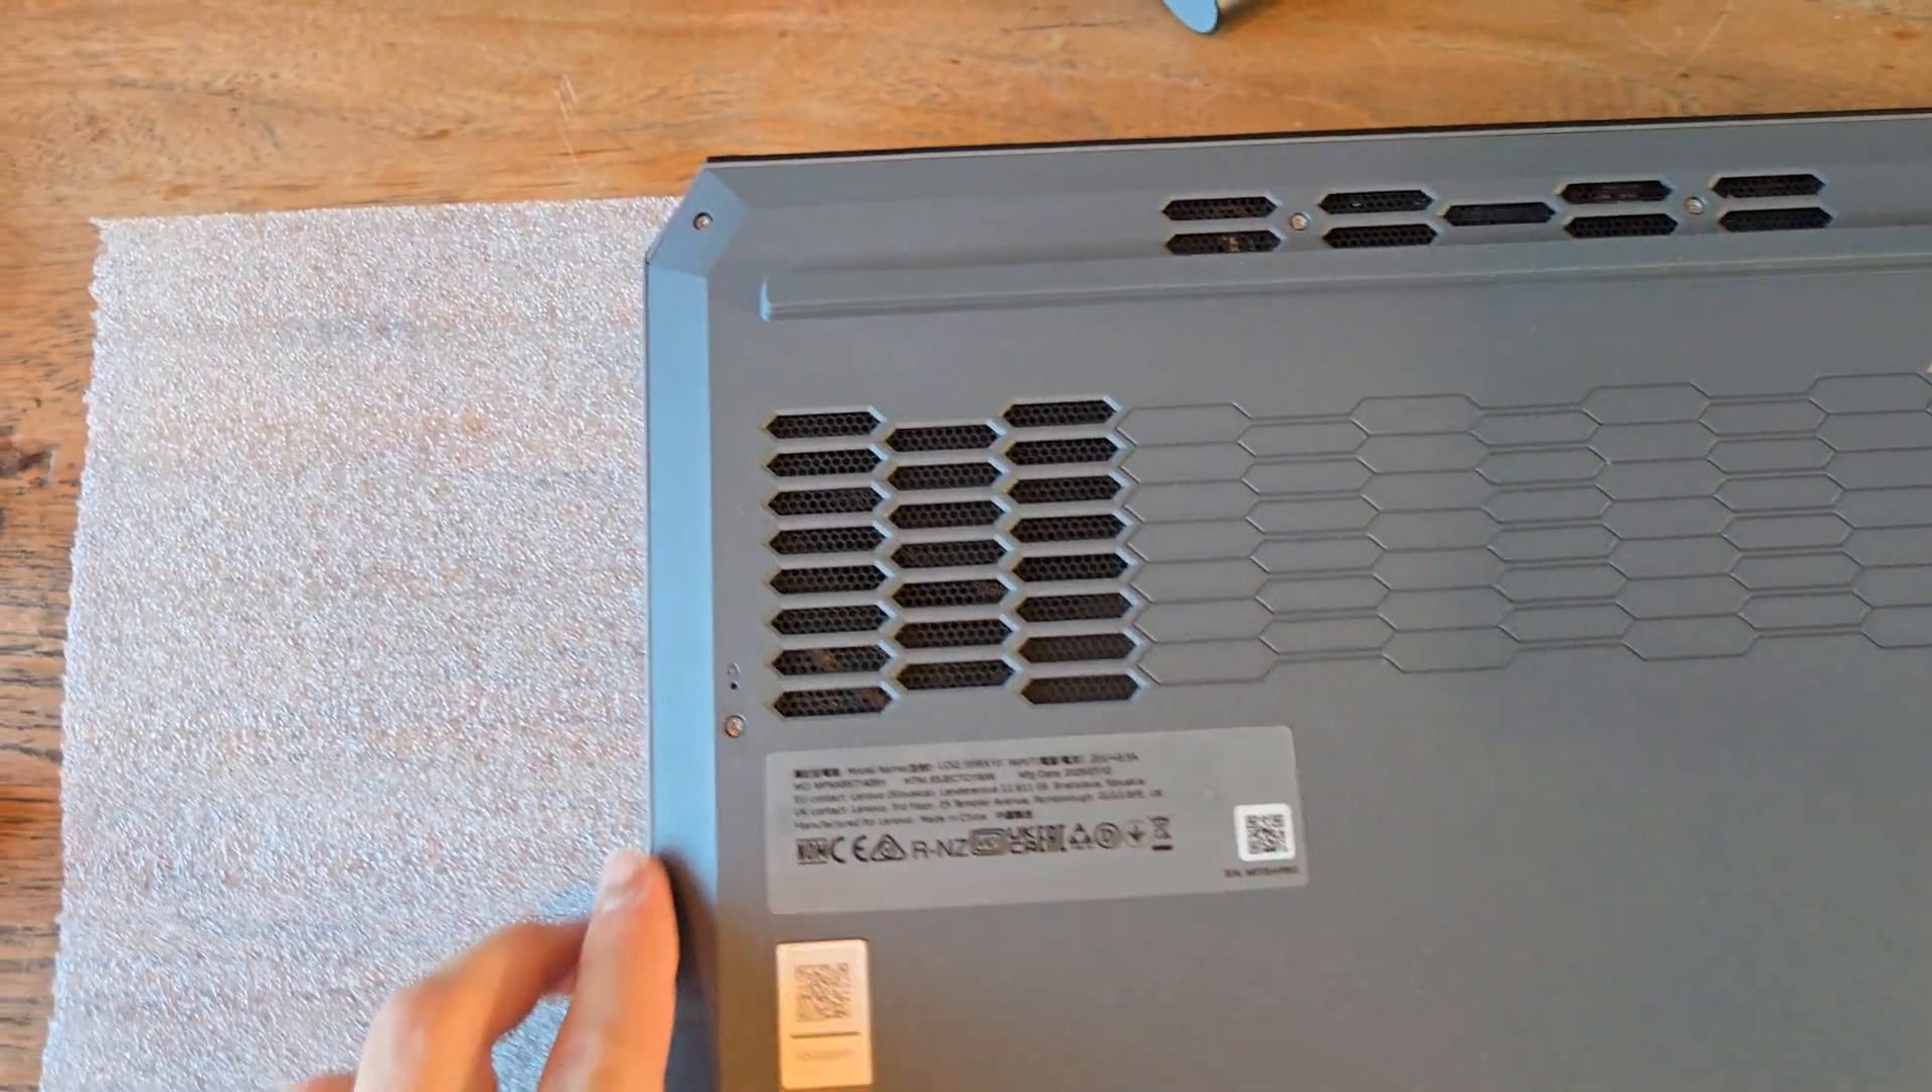So I've put my cover back on.